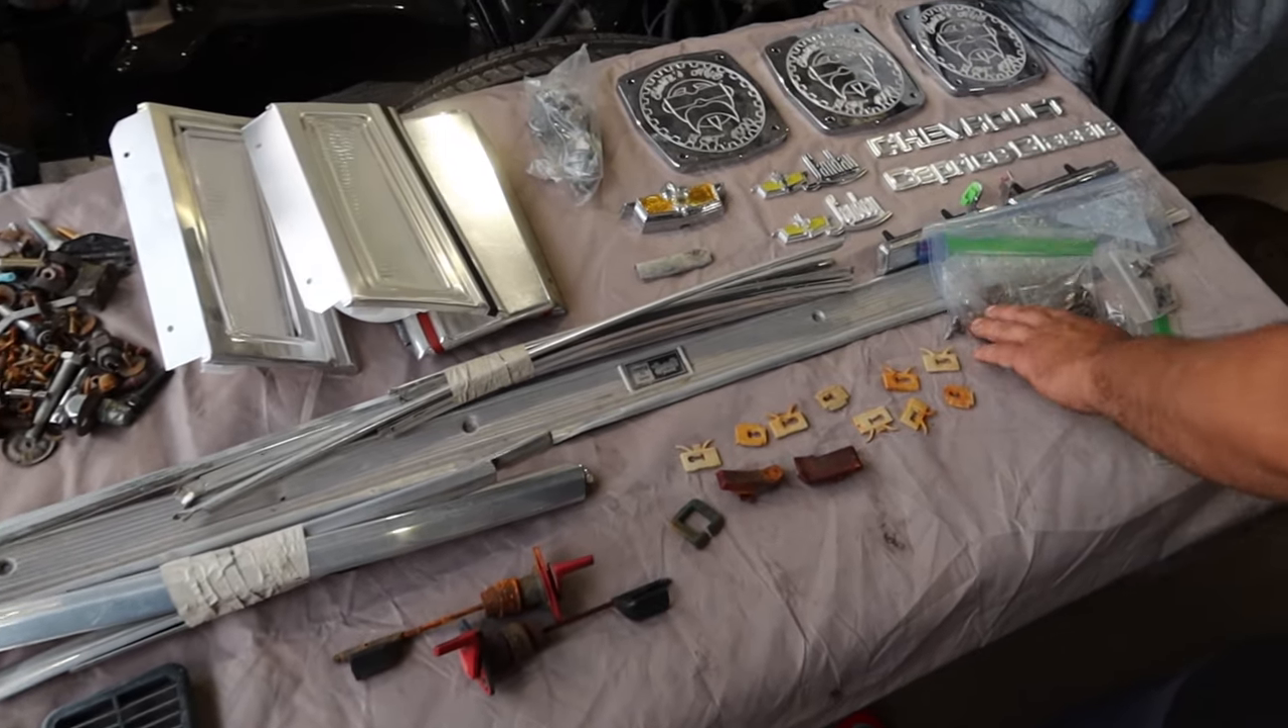Still got to put all this trim on. Got to finish polishing.